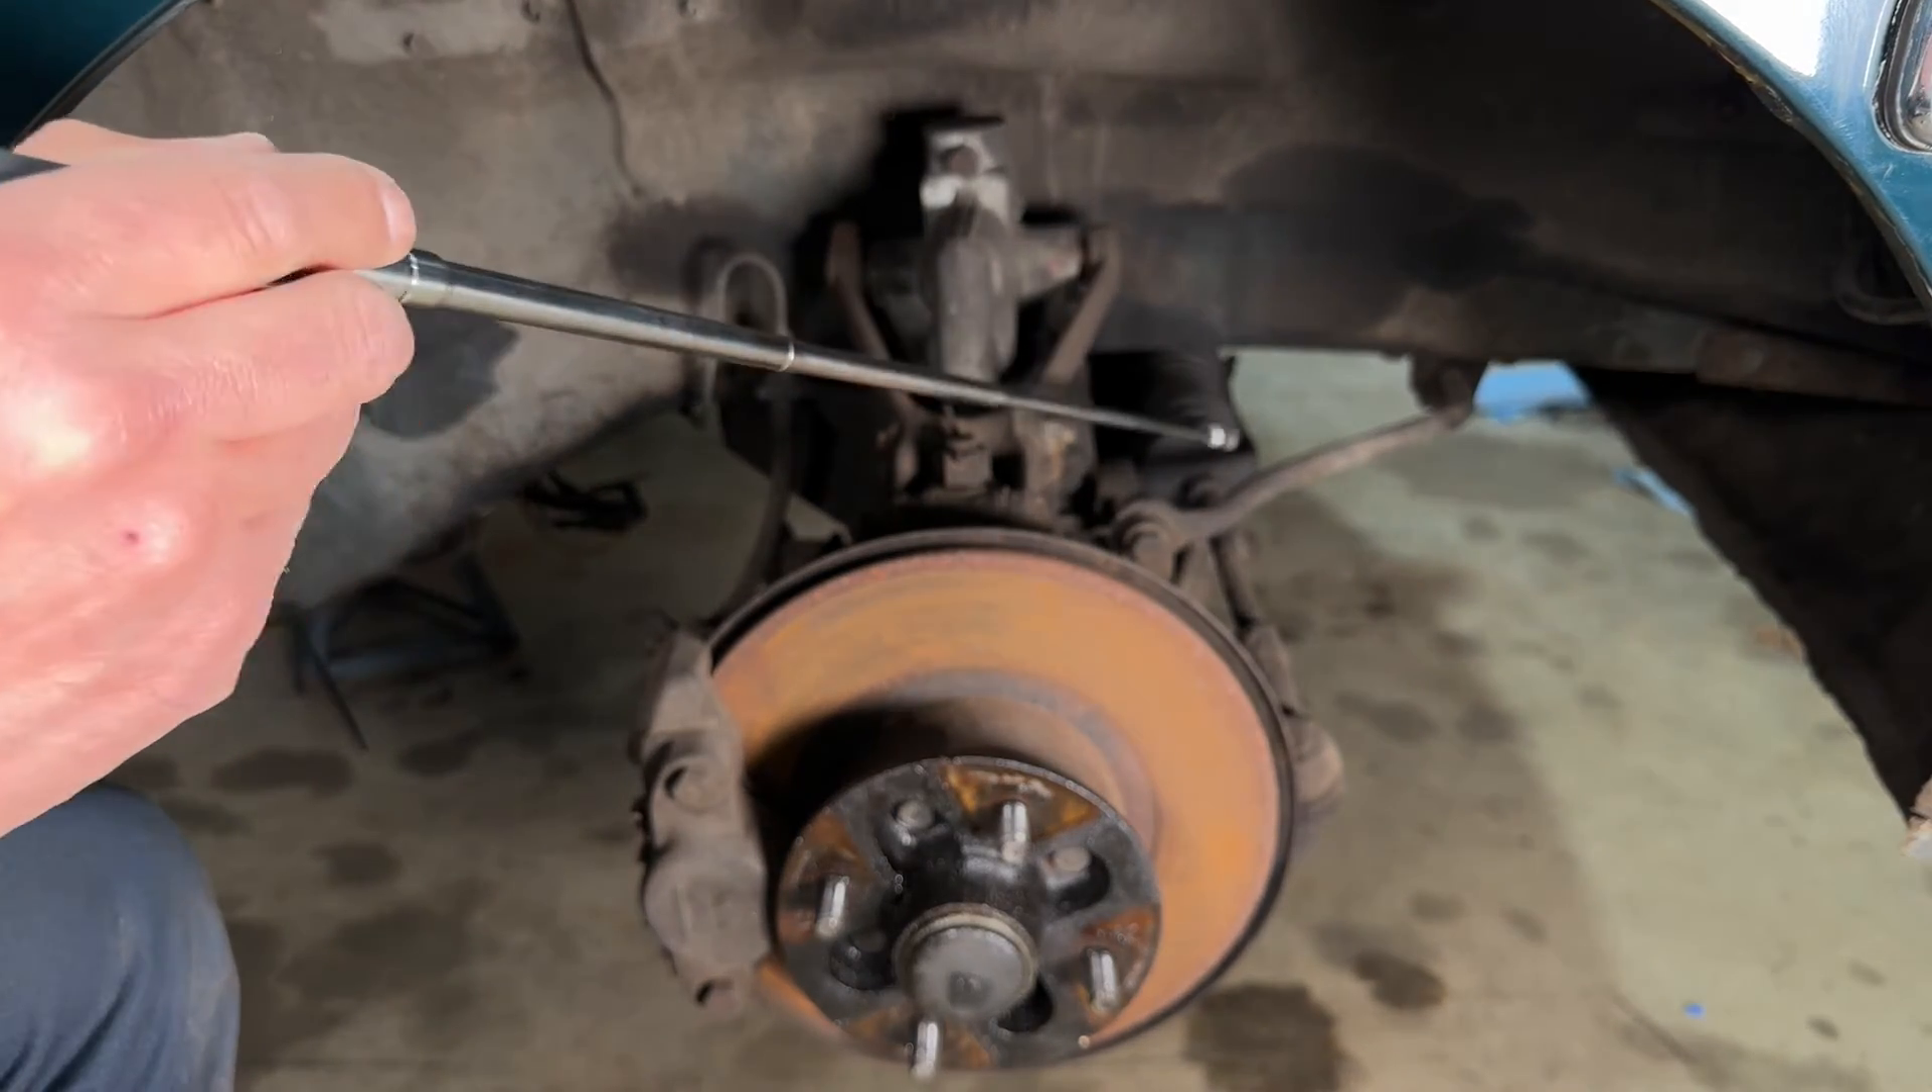Okay, so now that we have the tire off and I have a closer view for you, let me get you oriented from the view that you saw before under the car to this view.